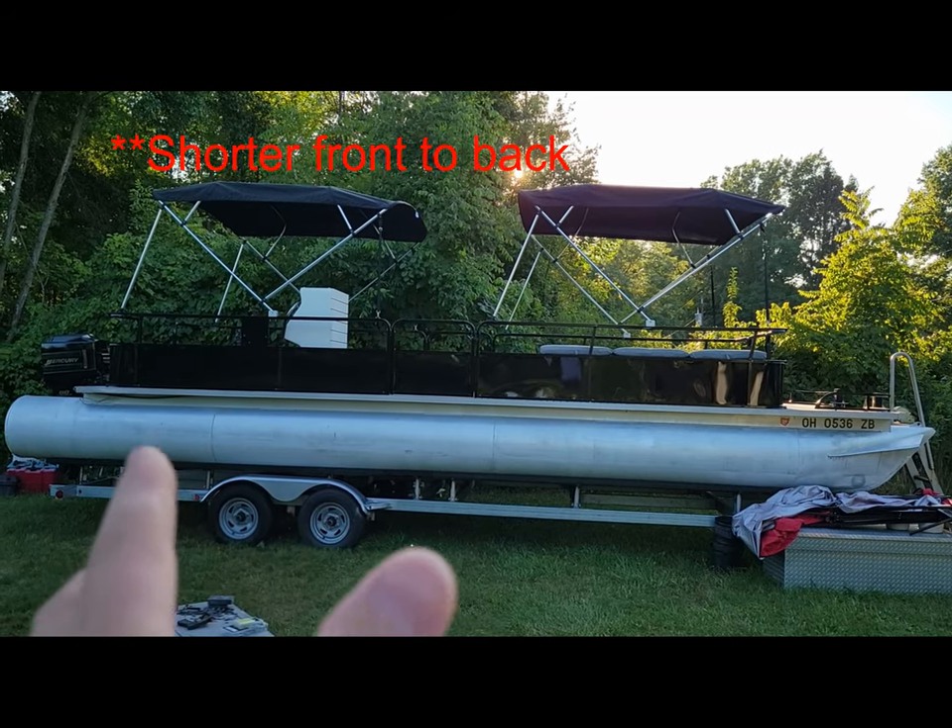So there are the tops both installed.